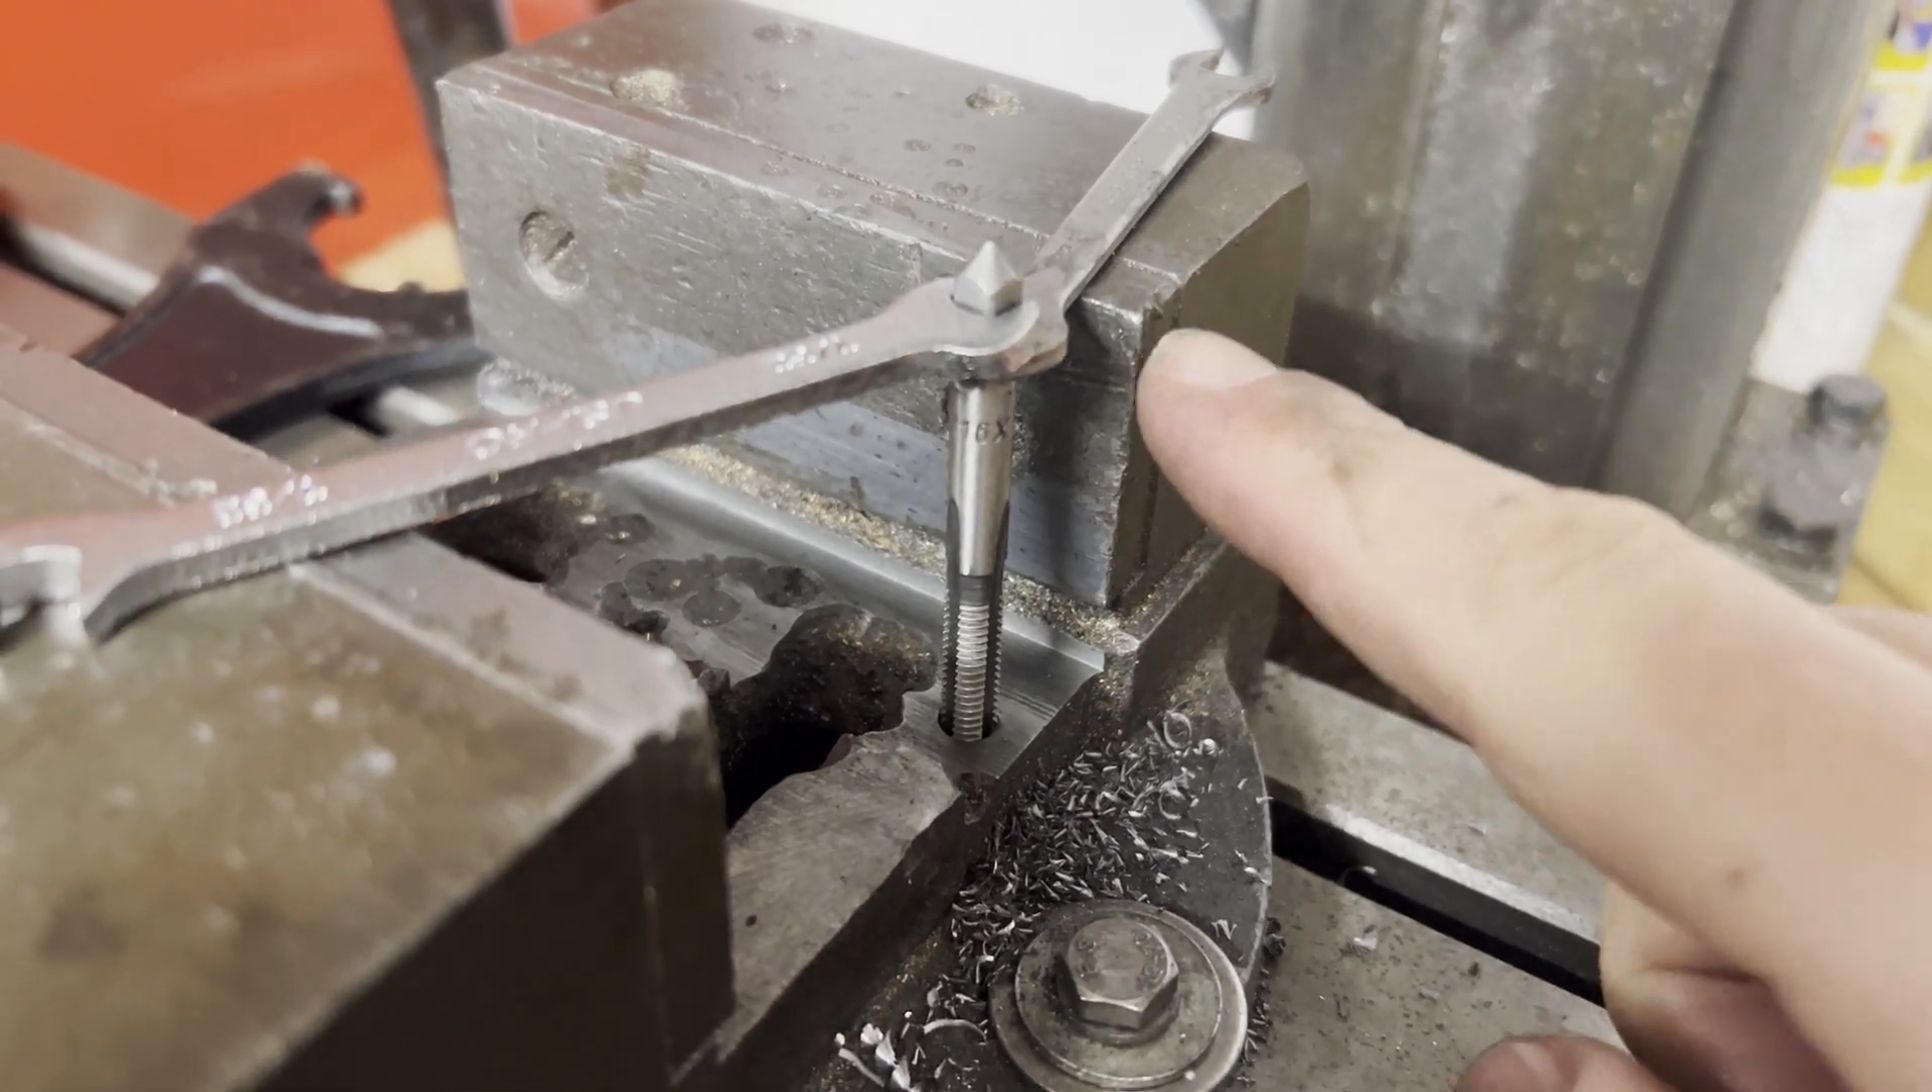The uh tap wrench won't go down past the jaws.